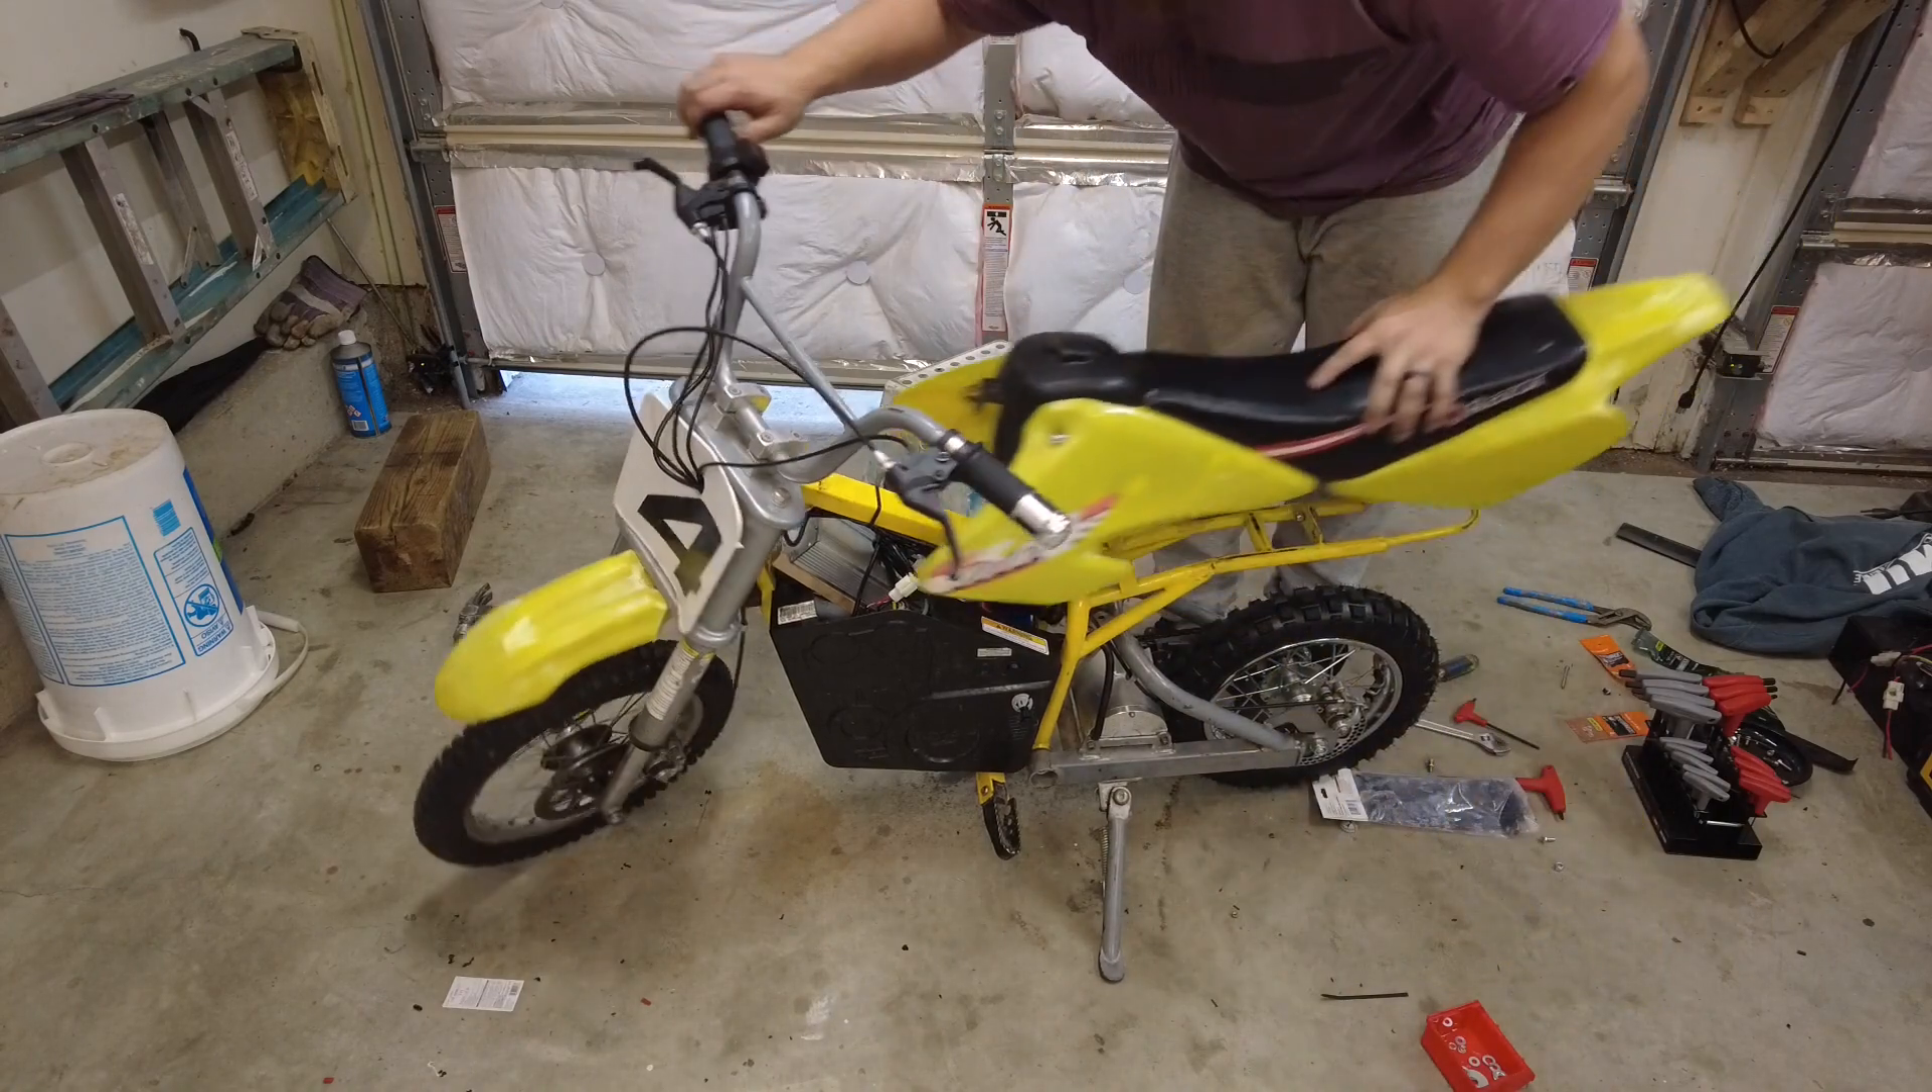The only thing that's left to do is pop this top cover back on.